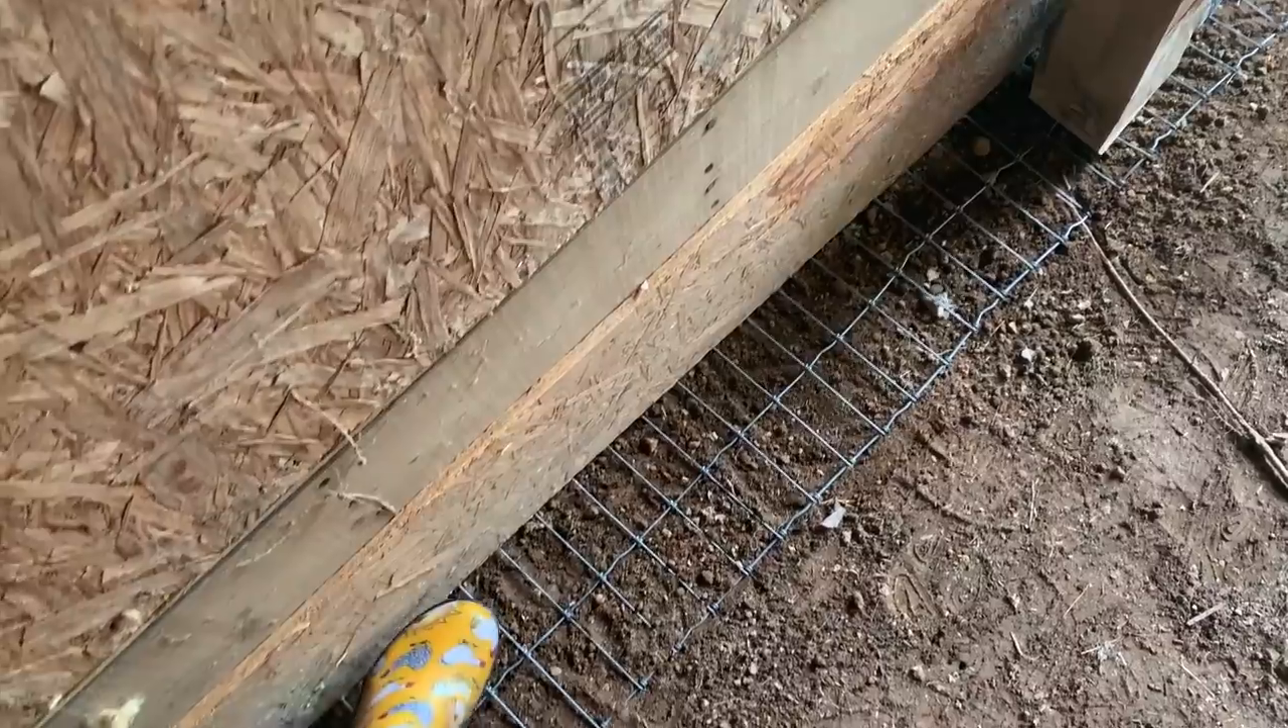So, what we did is we laid the fencing down first, okay, fencing down first, and then we've come back and we've put in the press wood, which we already had as well.